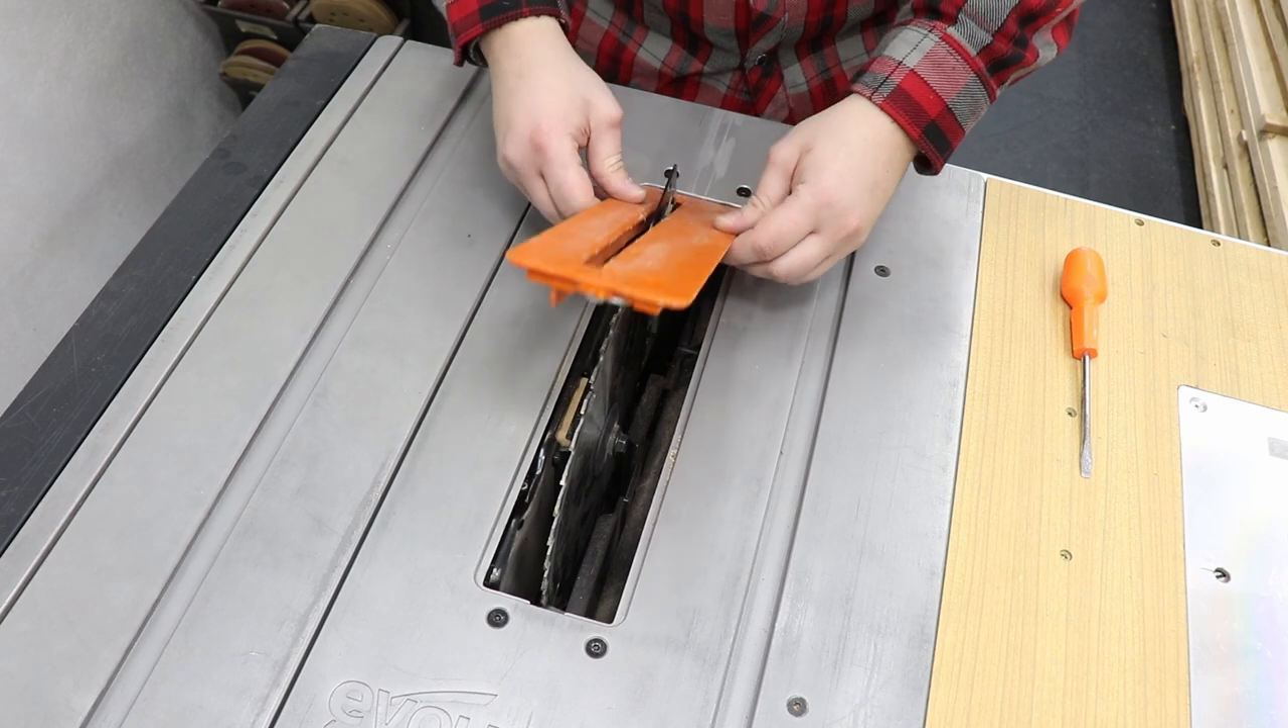And with the blade back on, we need to put back the clearance plate.